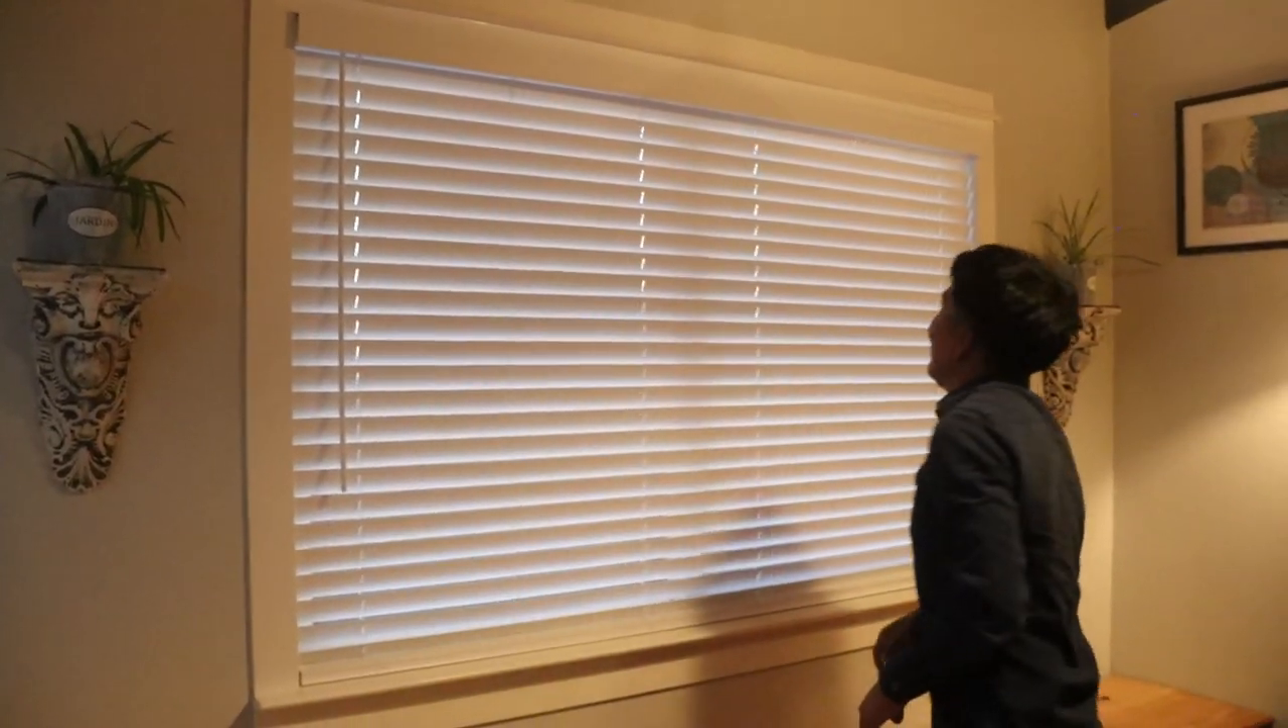Now we're gonna bring the blinds down and bingo you got a new blinds installed within what five to ten minutes.